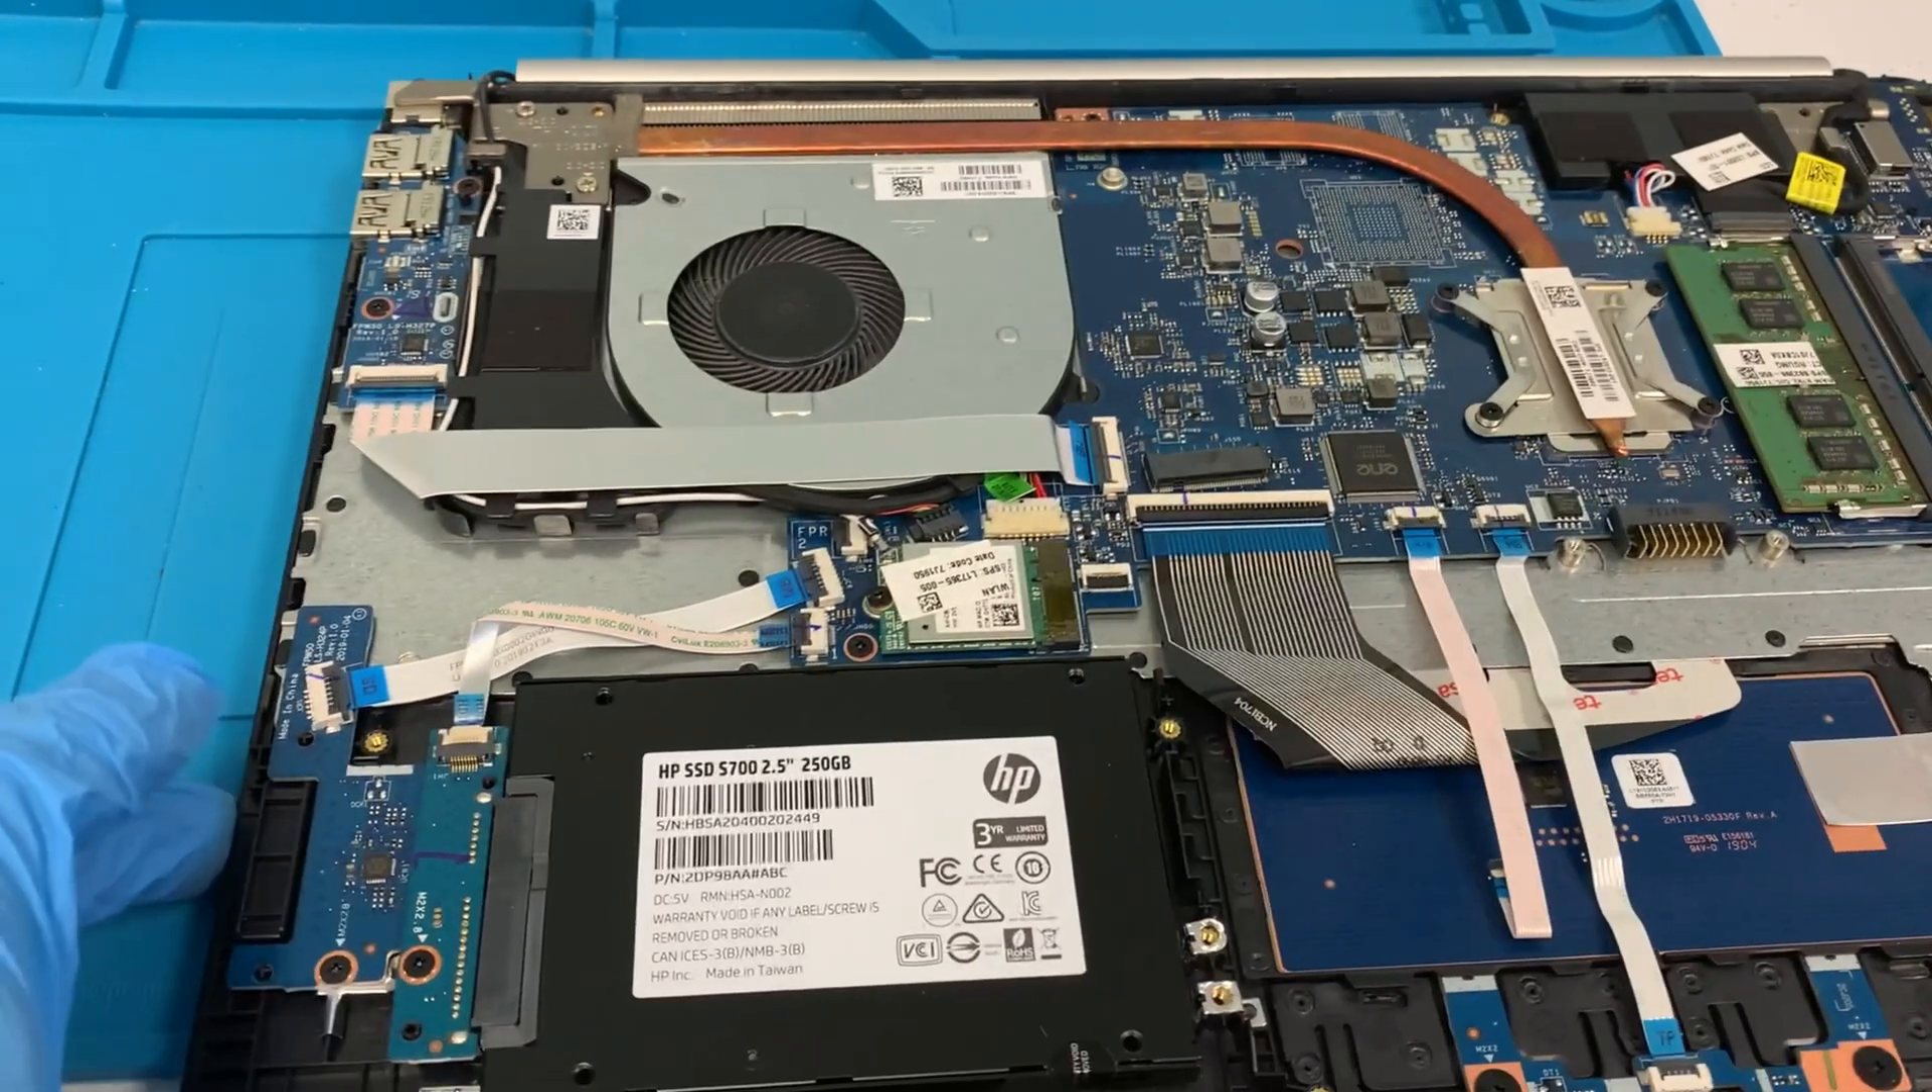The new ssd is in there and obviously there will not be an operating system on here.